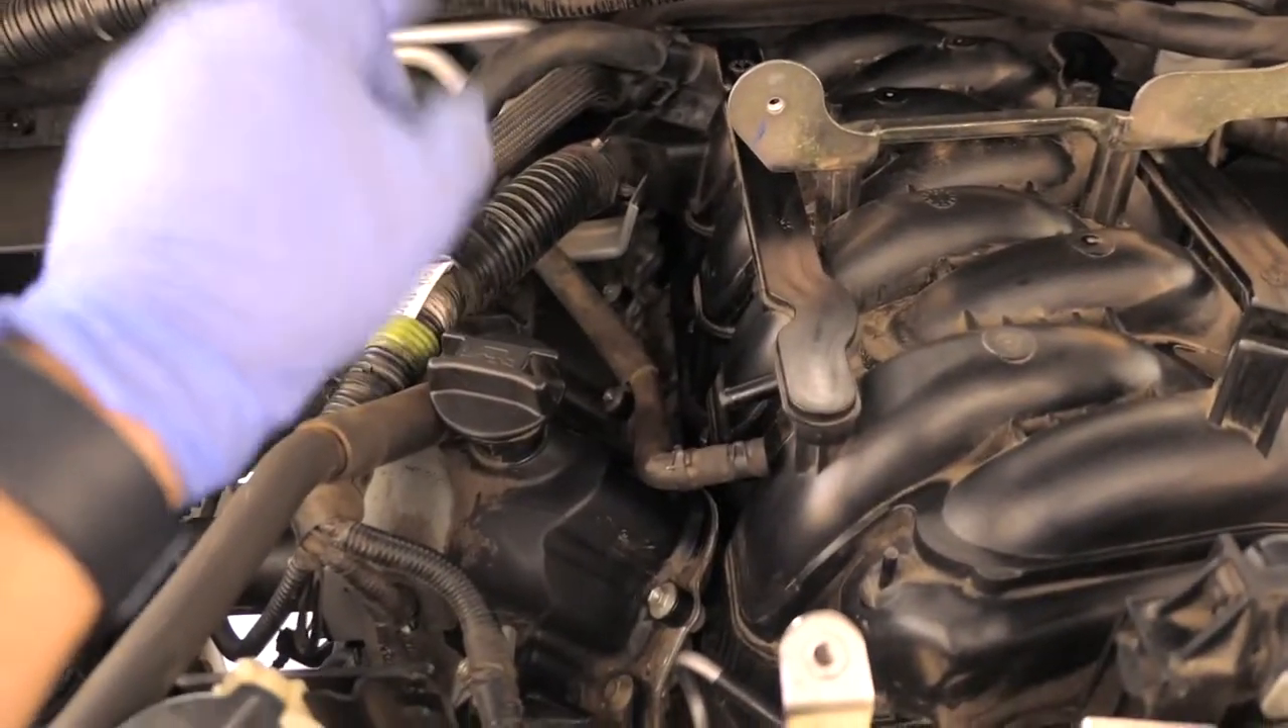The manifold is back on.